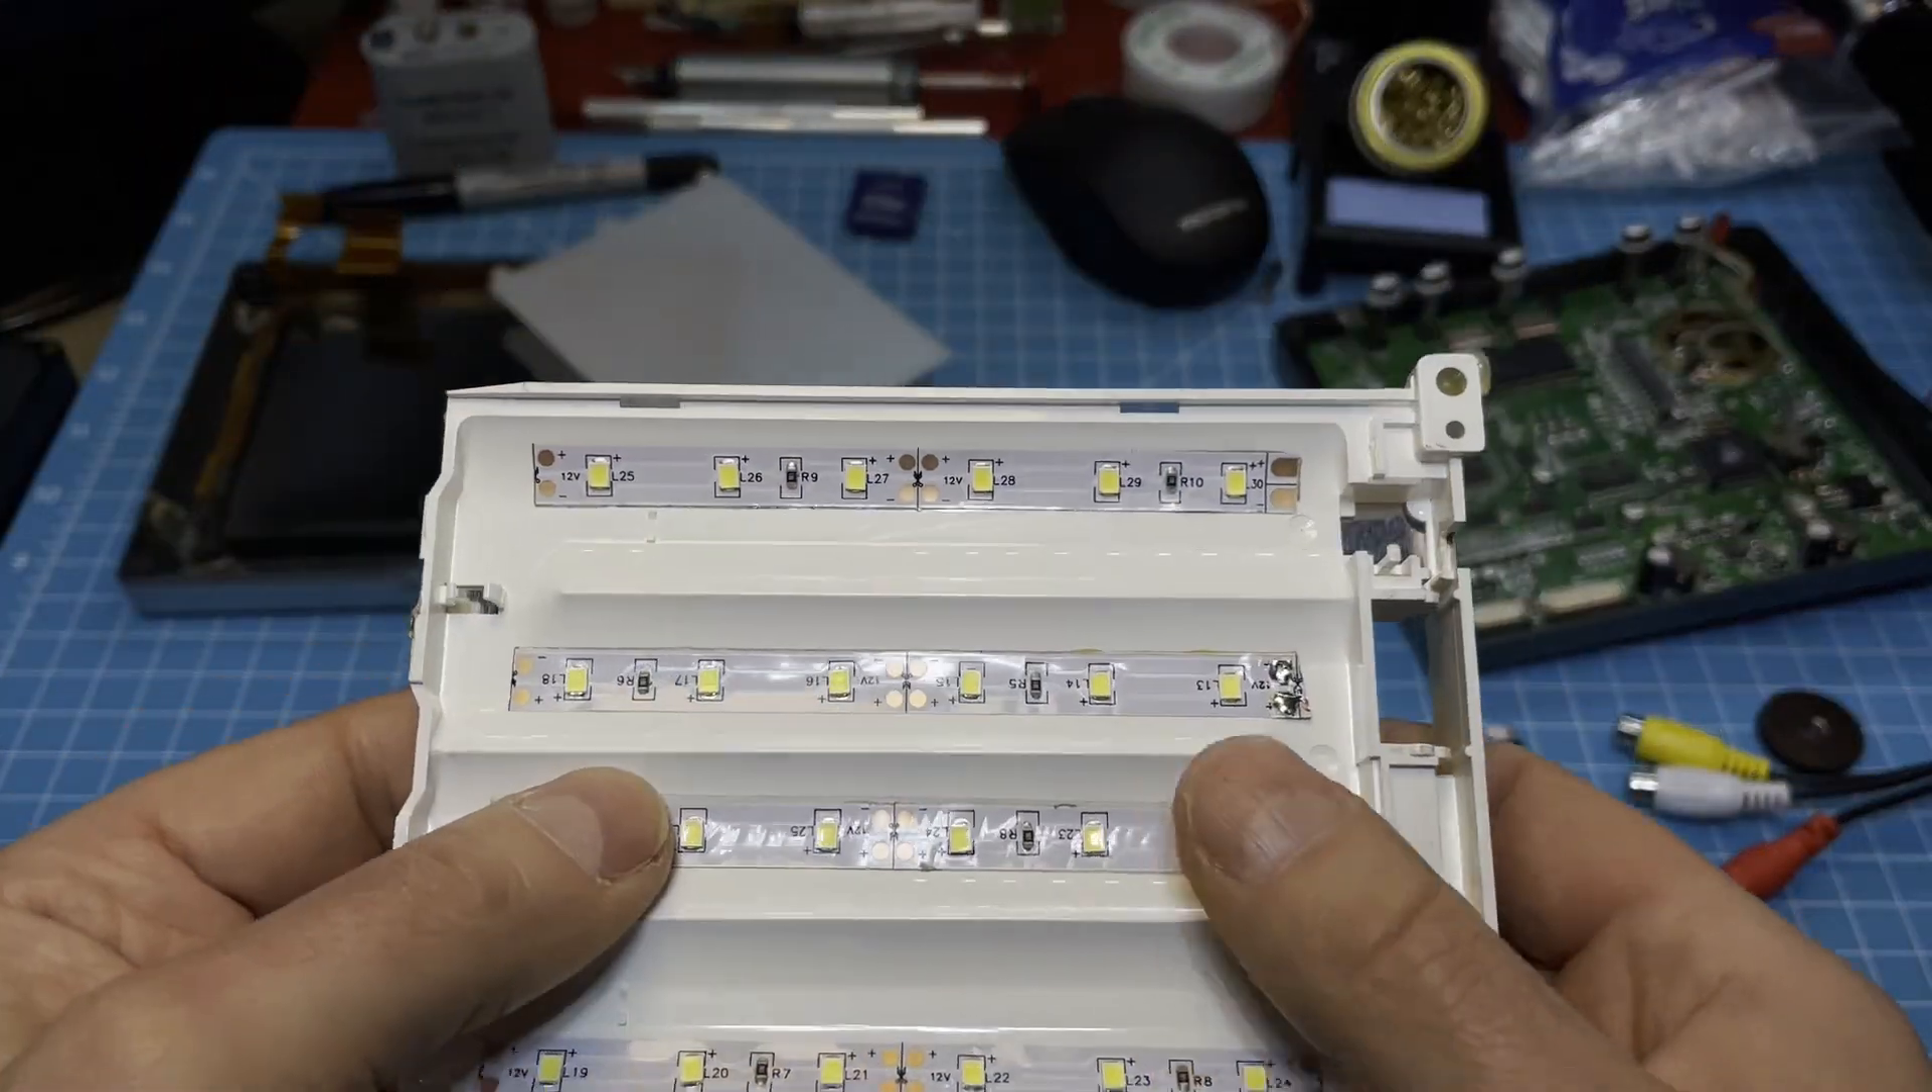So yeah i put the led in now i will wire it up.